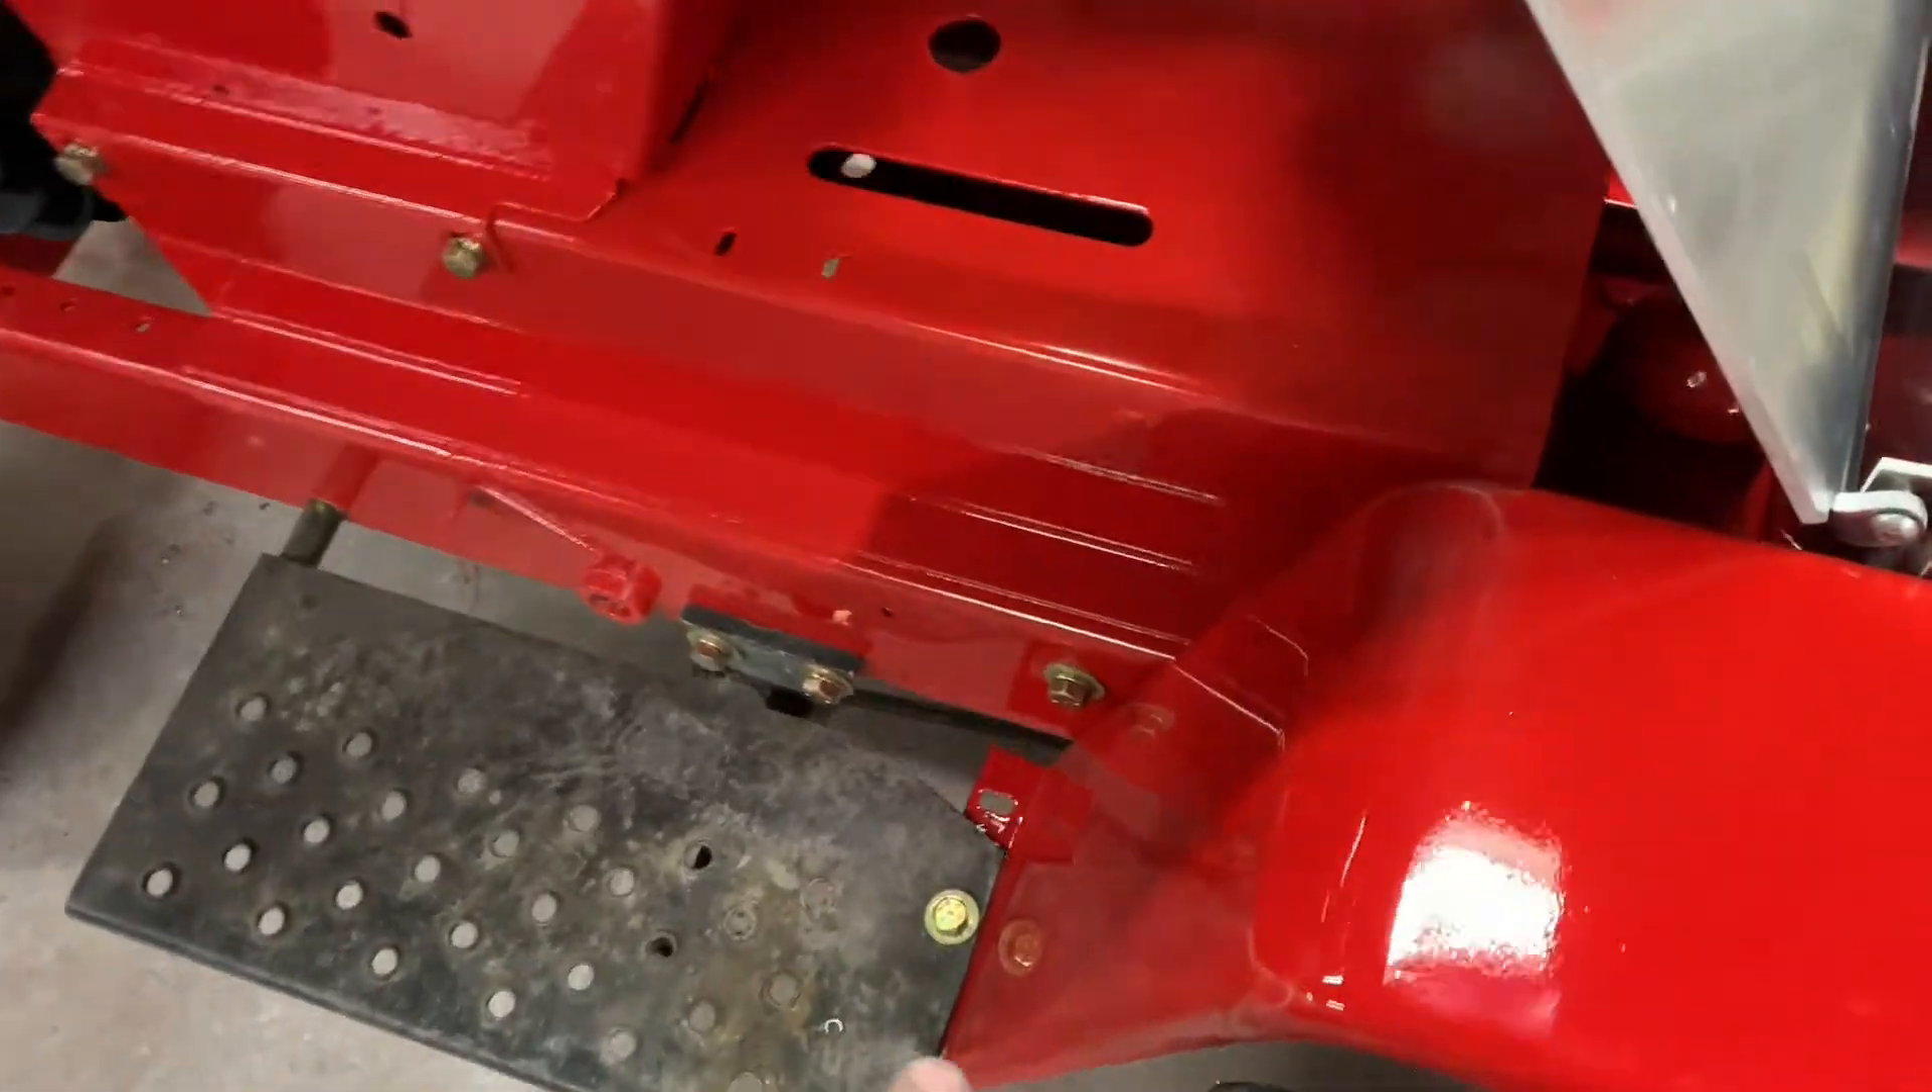But, uh, so I just kind of got the footboards back on and kind of got them leveled up where they needed to be.